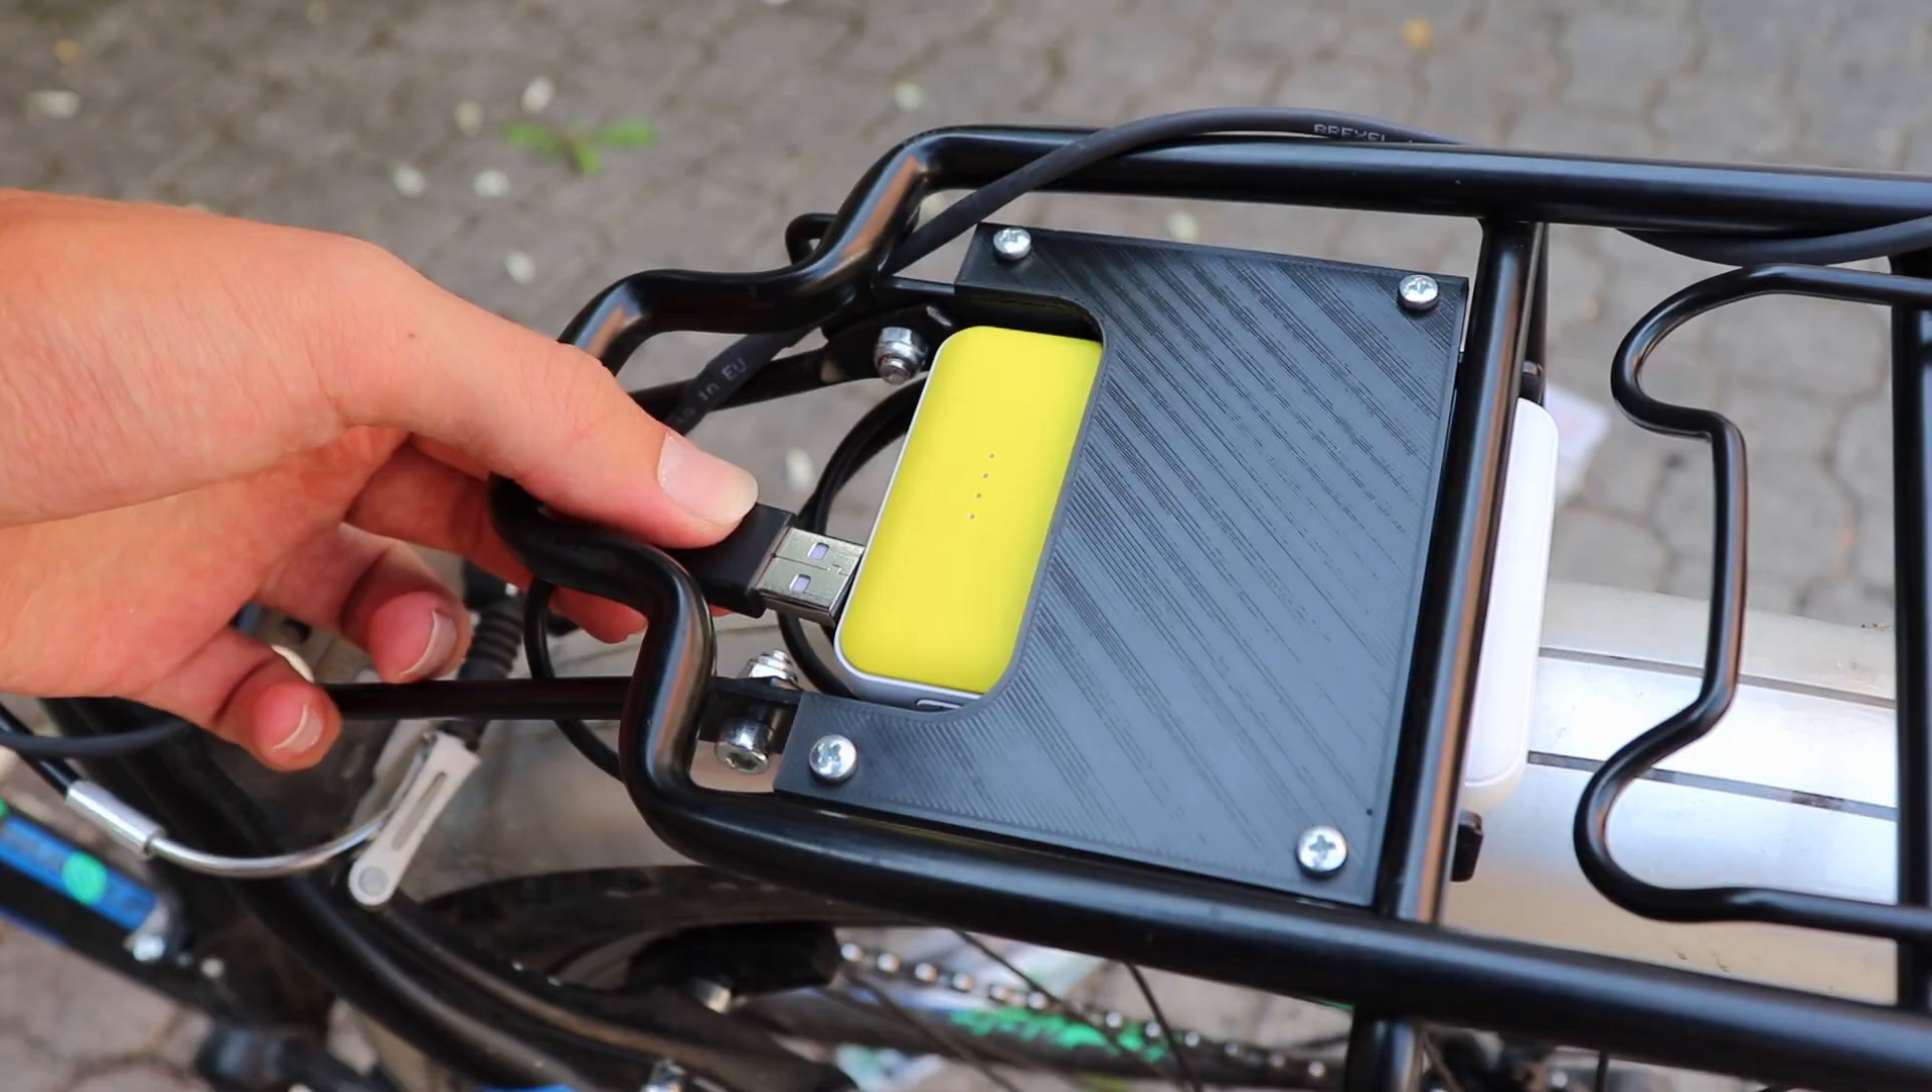Ho infilato il supporto al suo posto e ho avvitato il coperchio con quattro bulloni.